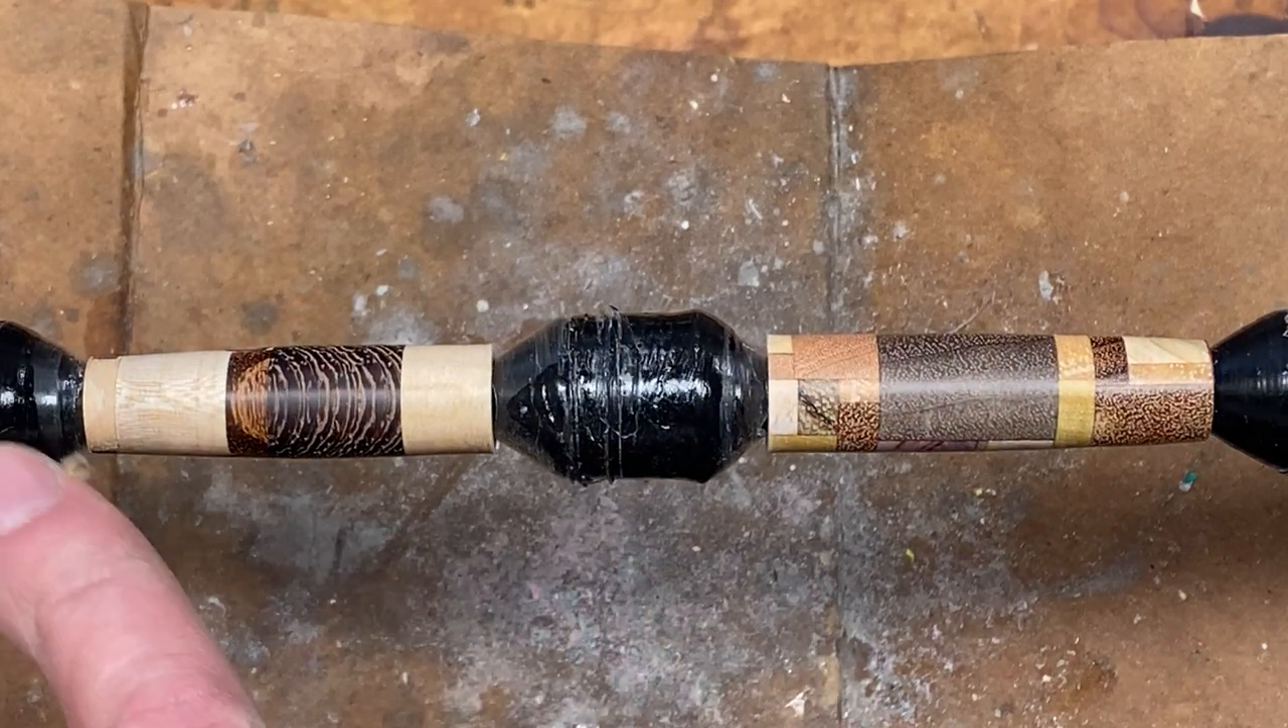I have both halves of my blank on my mandrel saver mandrel with my turn between center bushings and we are ready to apply a CA finish.